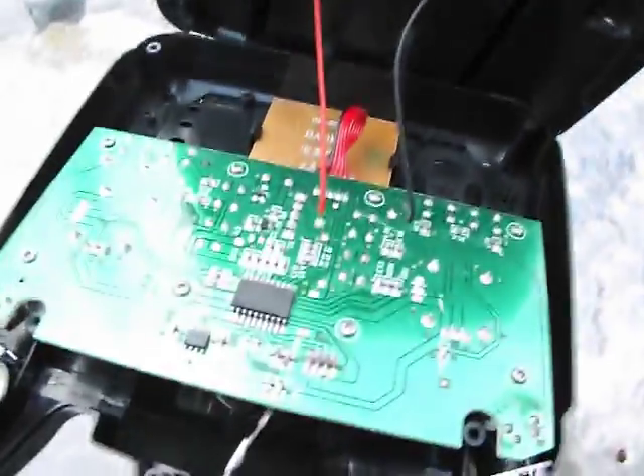So basically all I did was I removed the screws from the back of the remote control here, opened the remote control, you have to be careful as you've got some wiring attachments there.